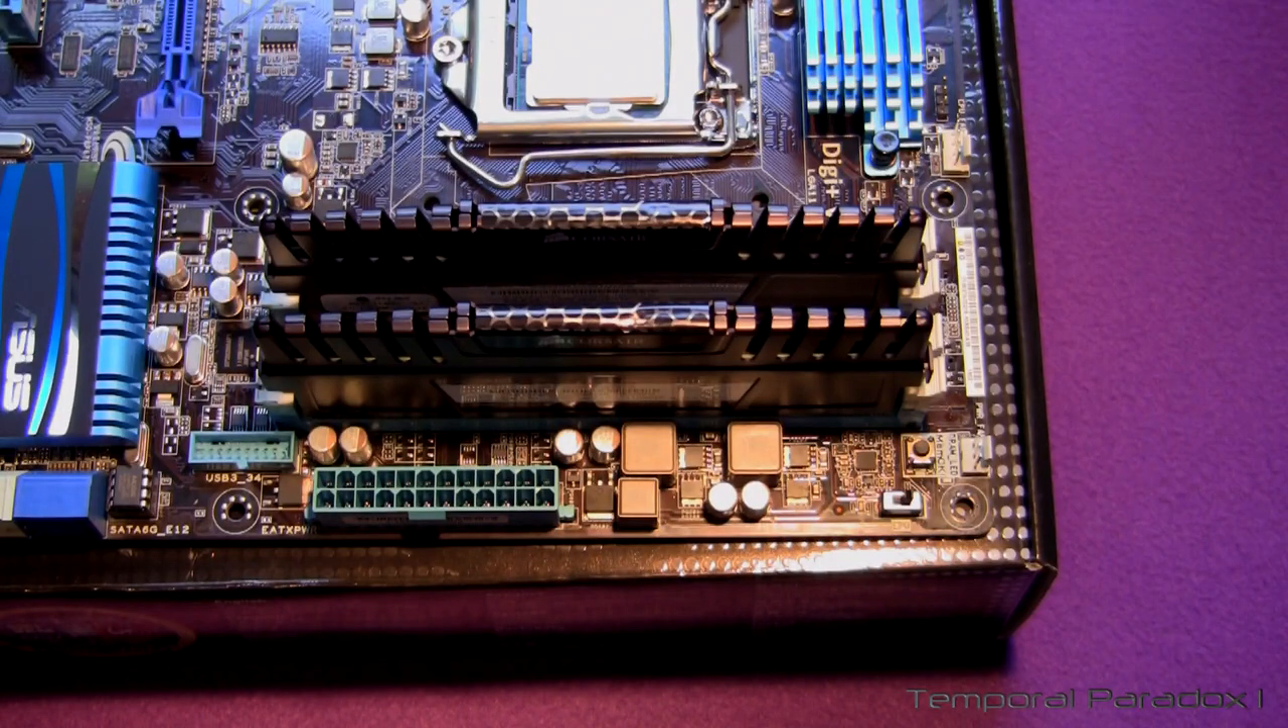So, the RAM is now installed.